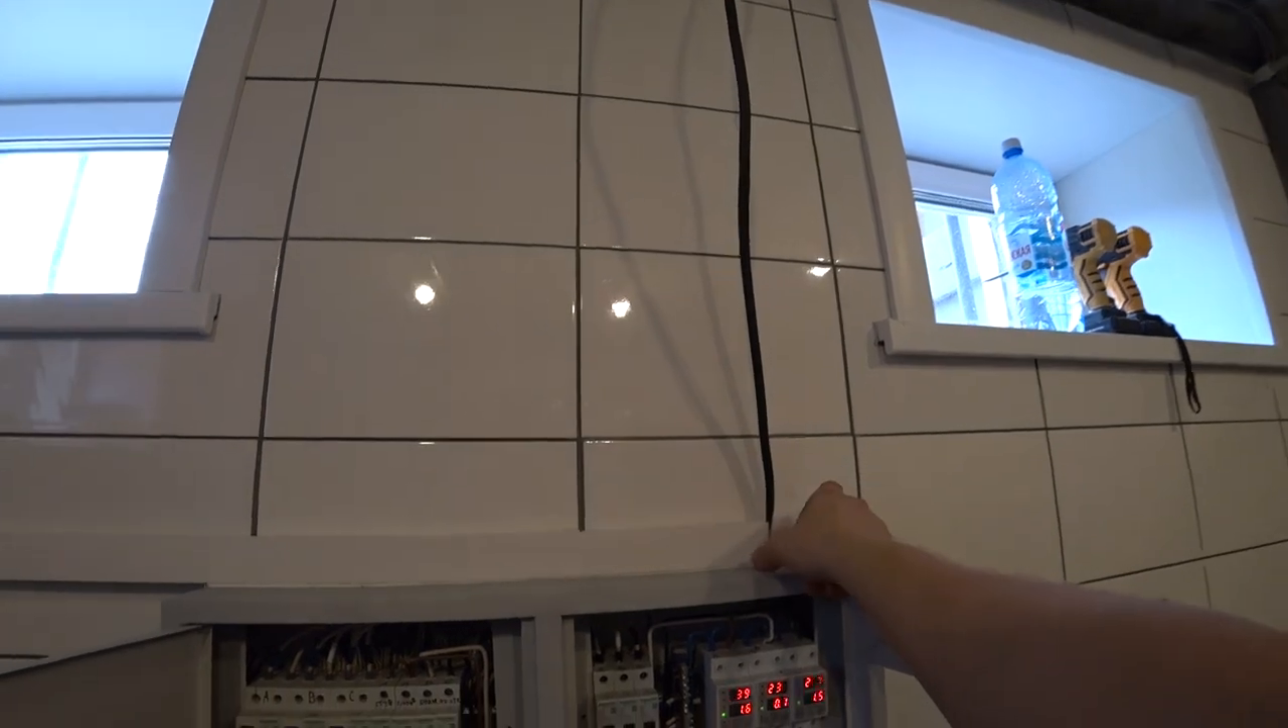Кинул вот такой пока некрасивый провод. Сейчас я это всё в кабель -канал запихаю, и будет здорово.